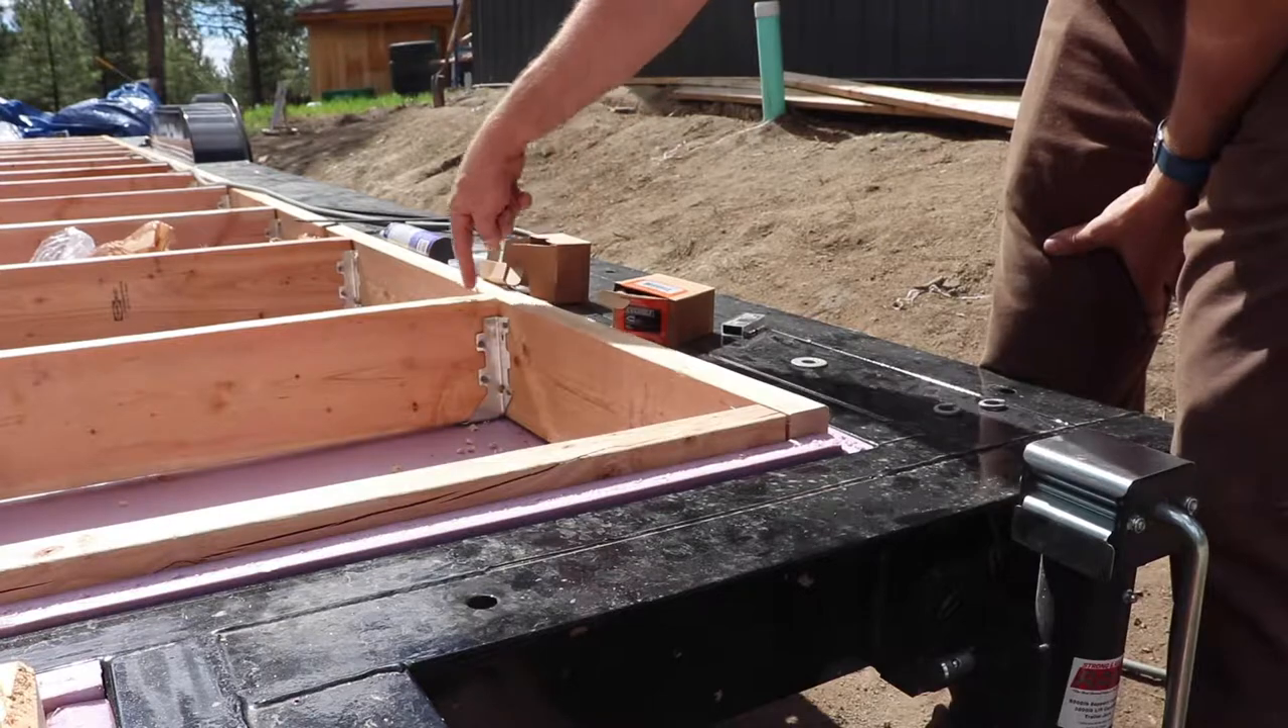And then 24 on center, the floor joists are hung.